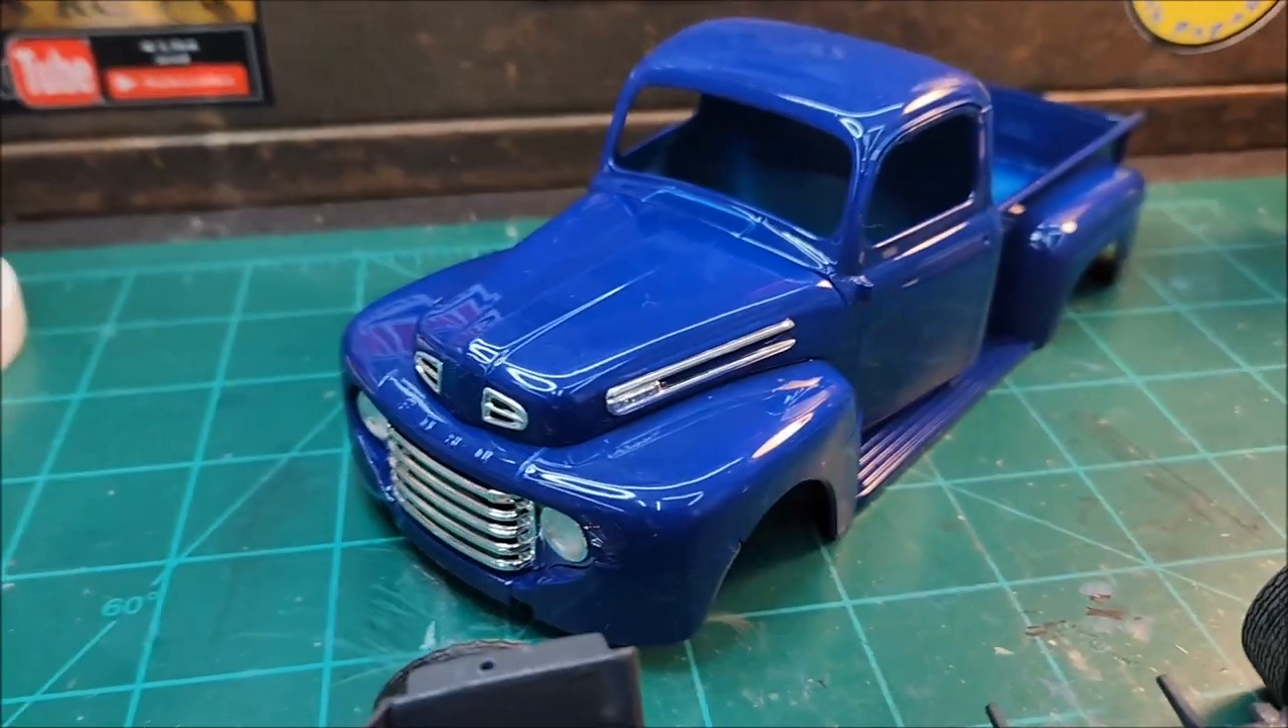I got the front grill installed with the headlights and the chrome pieces uh on the hood there and in the front and on the side.